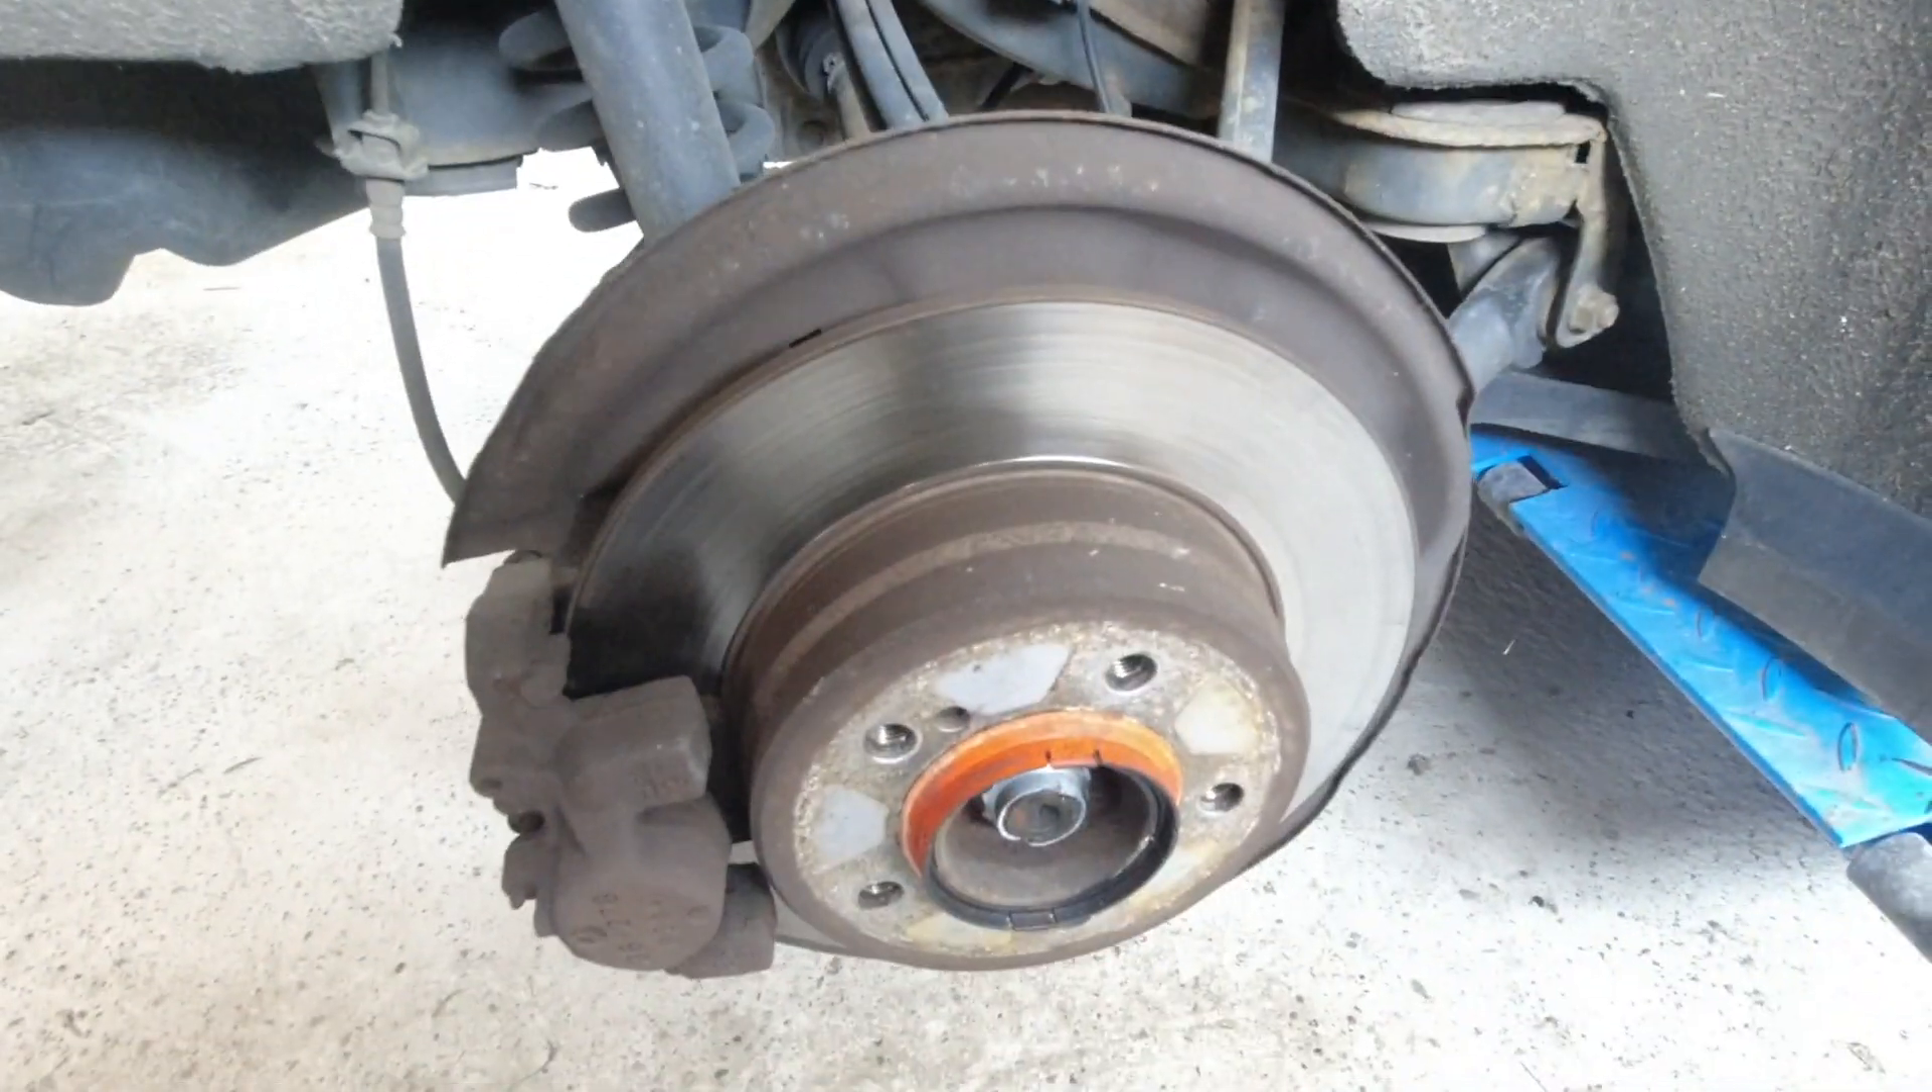J'ai déjà levé la voiture un tout petit peu j'ai enlevé les roues.